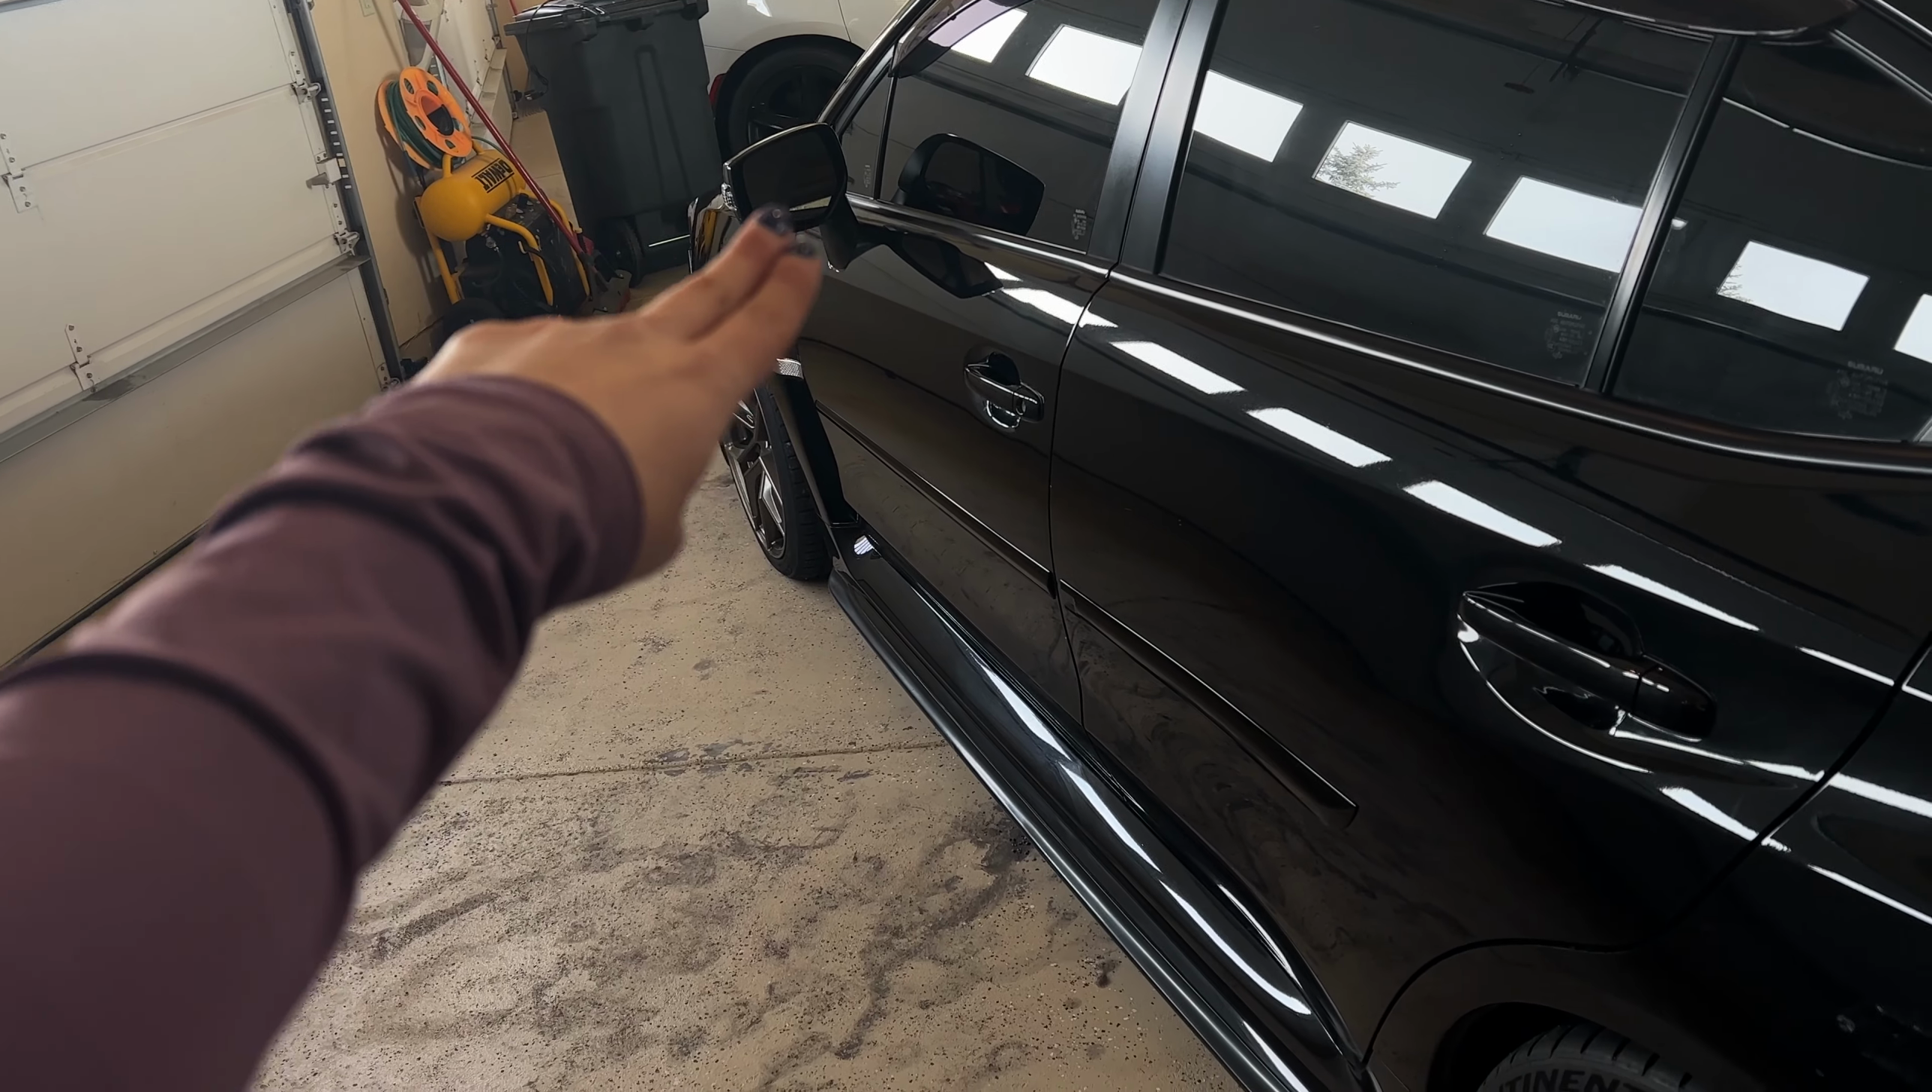So i still have the driver's side door handles installed so i'll take you through and show you how to remove those as well as the mirror.